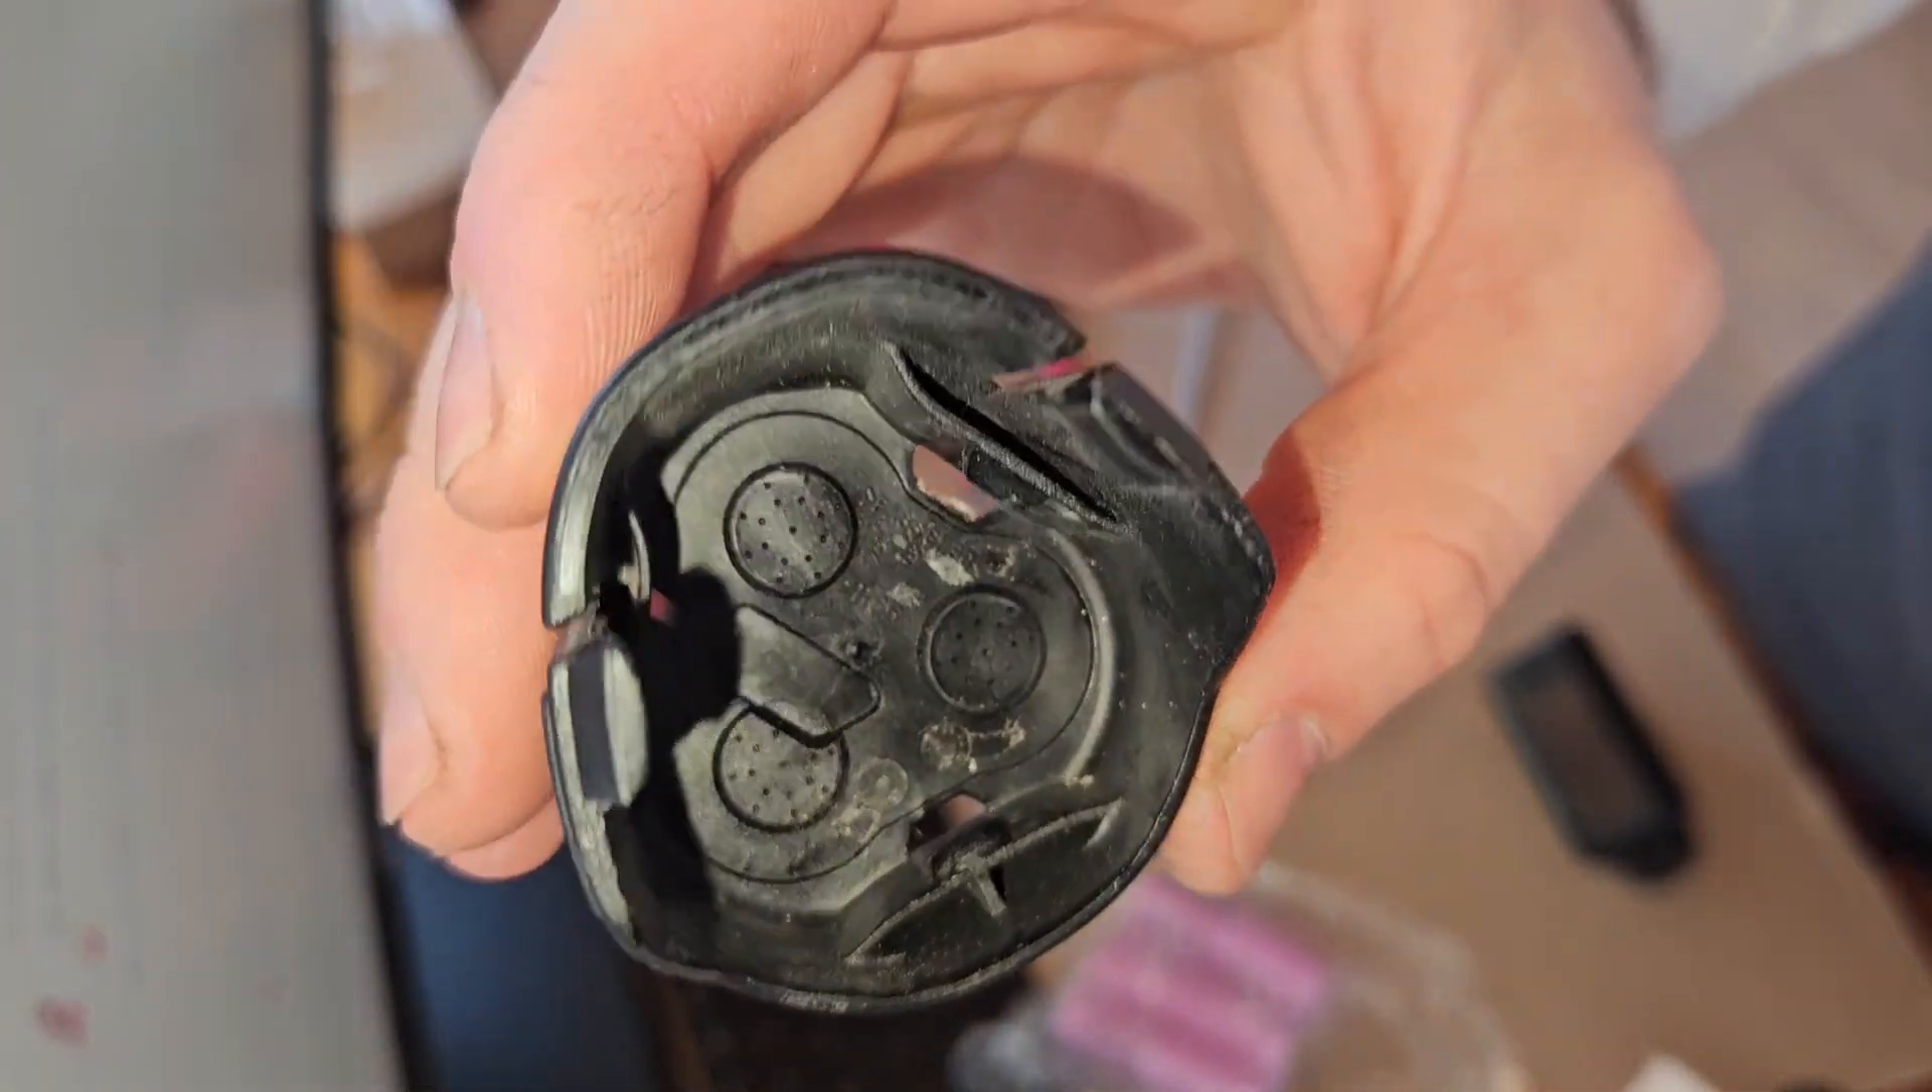You wiggle around and after many tries this stupid cover just got off.